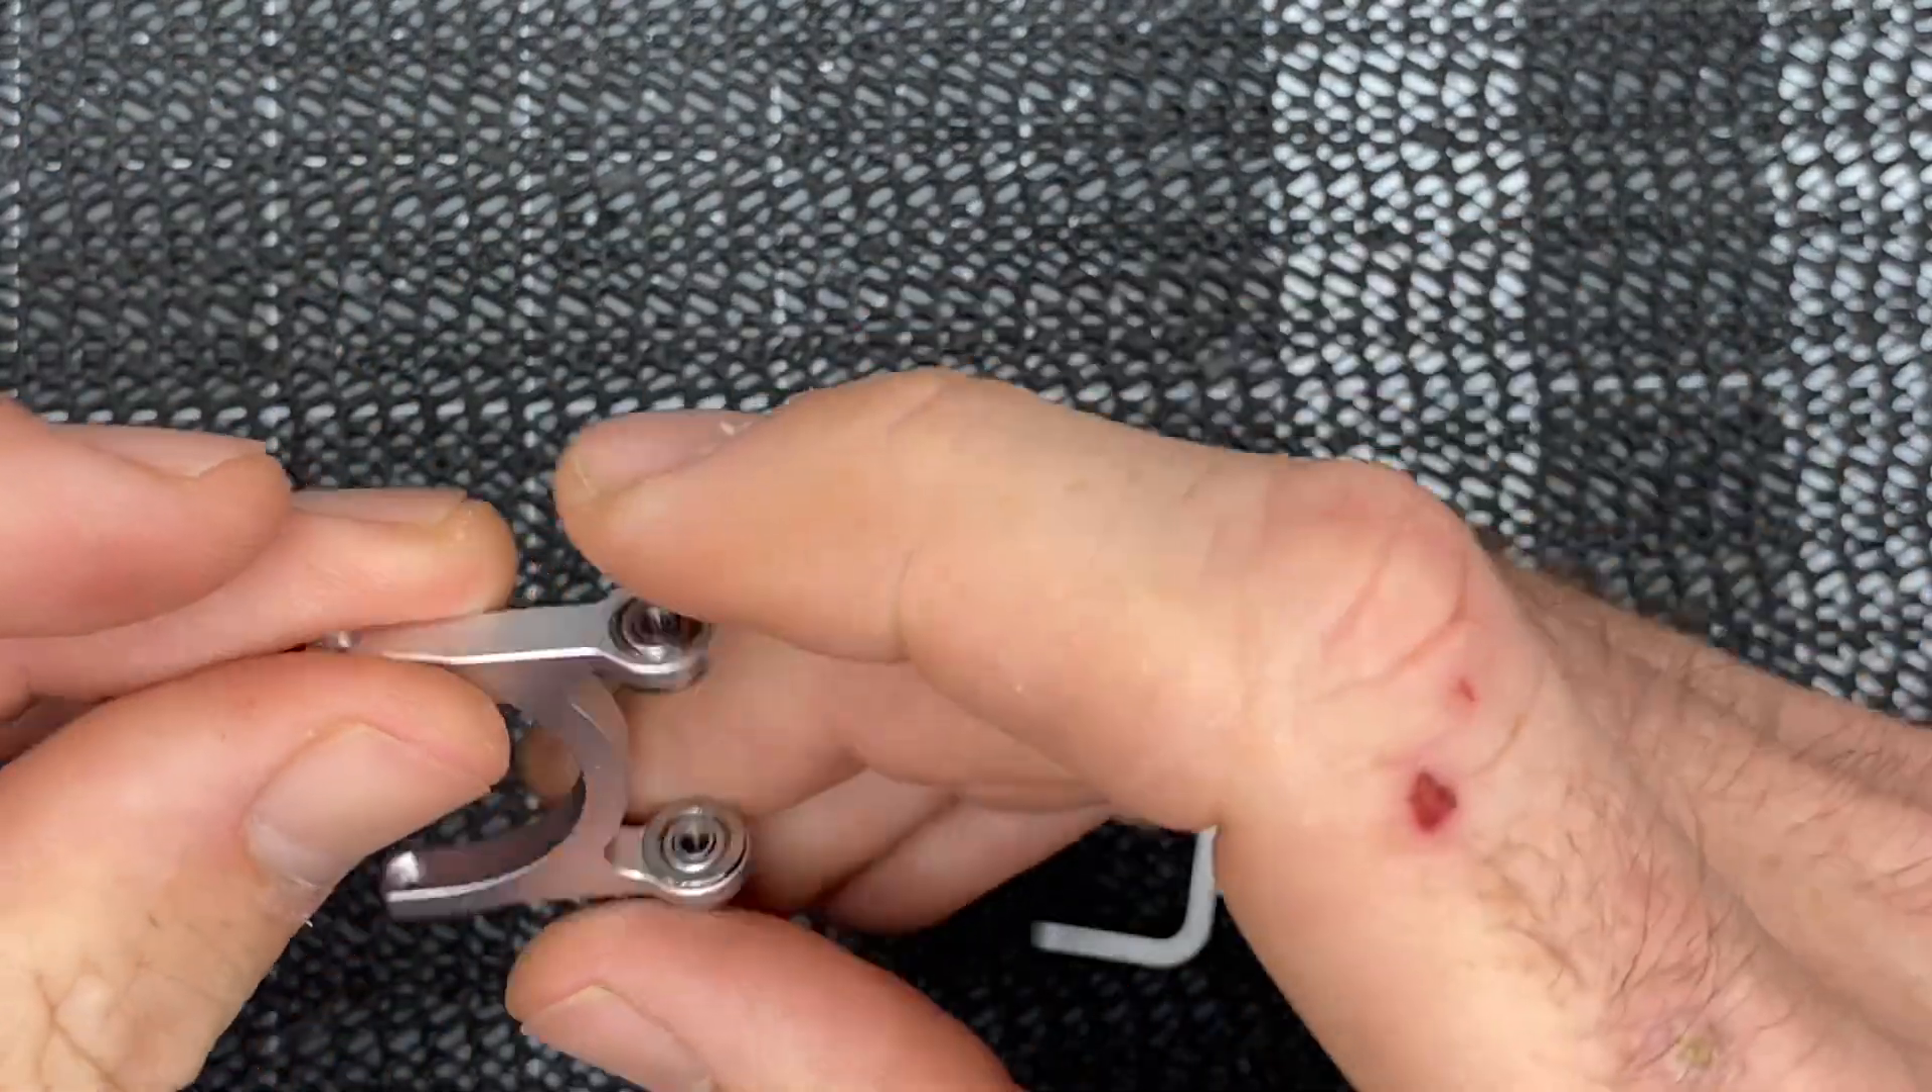Your bearings are already pre-installed so you don't need to worry about that.